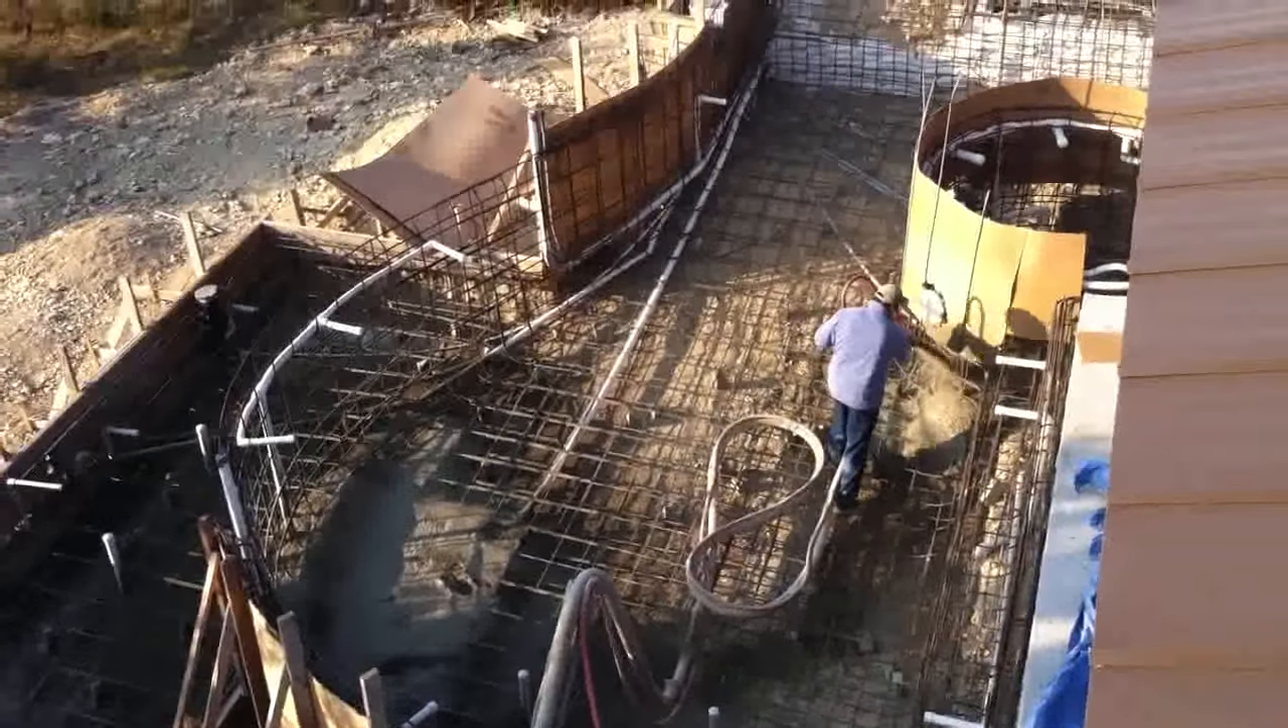As you can see all of the rebars already been installed and formed up.